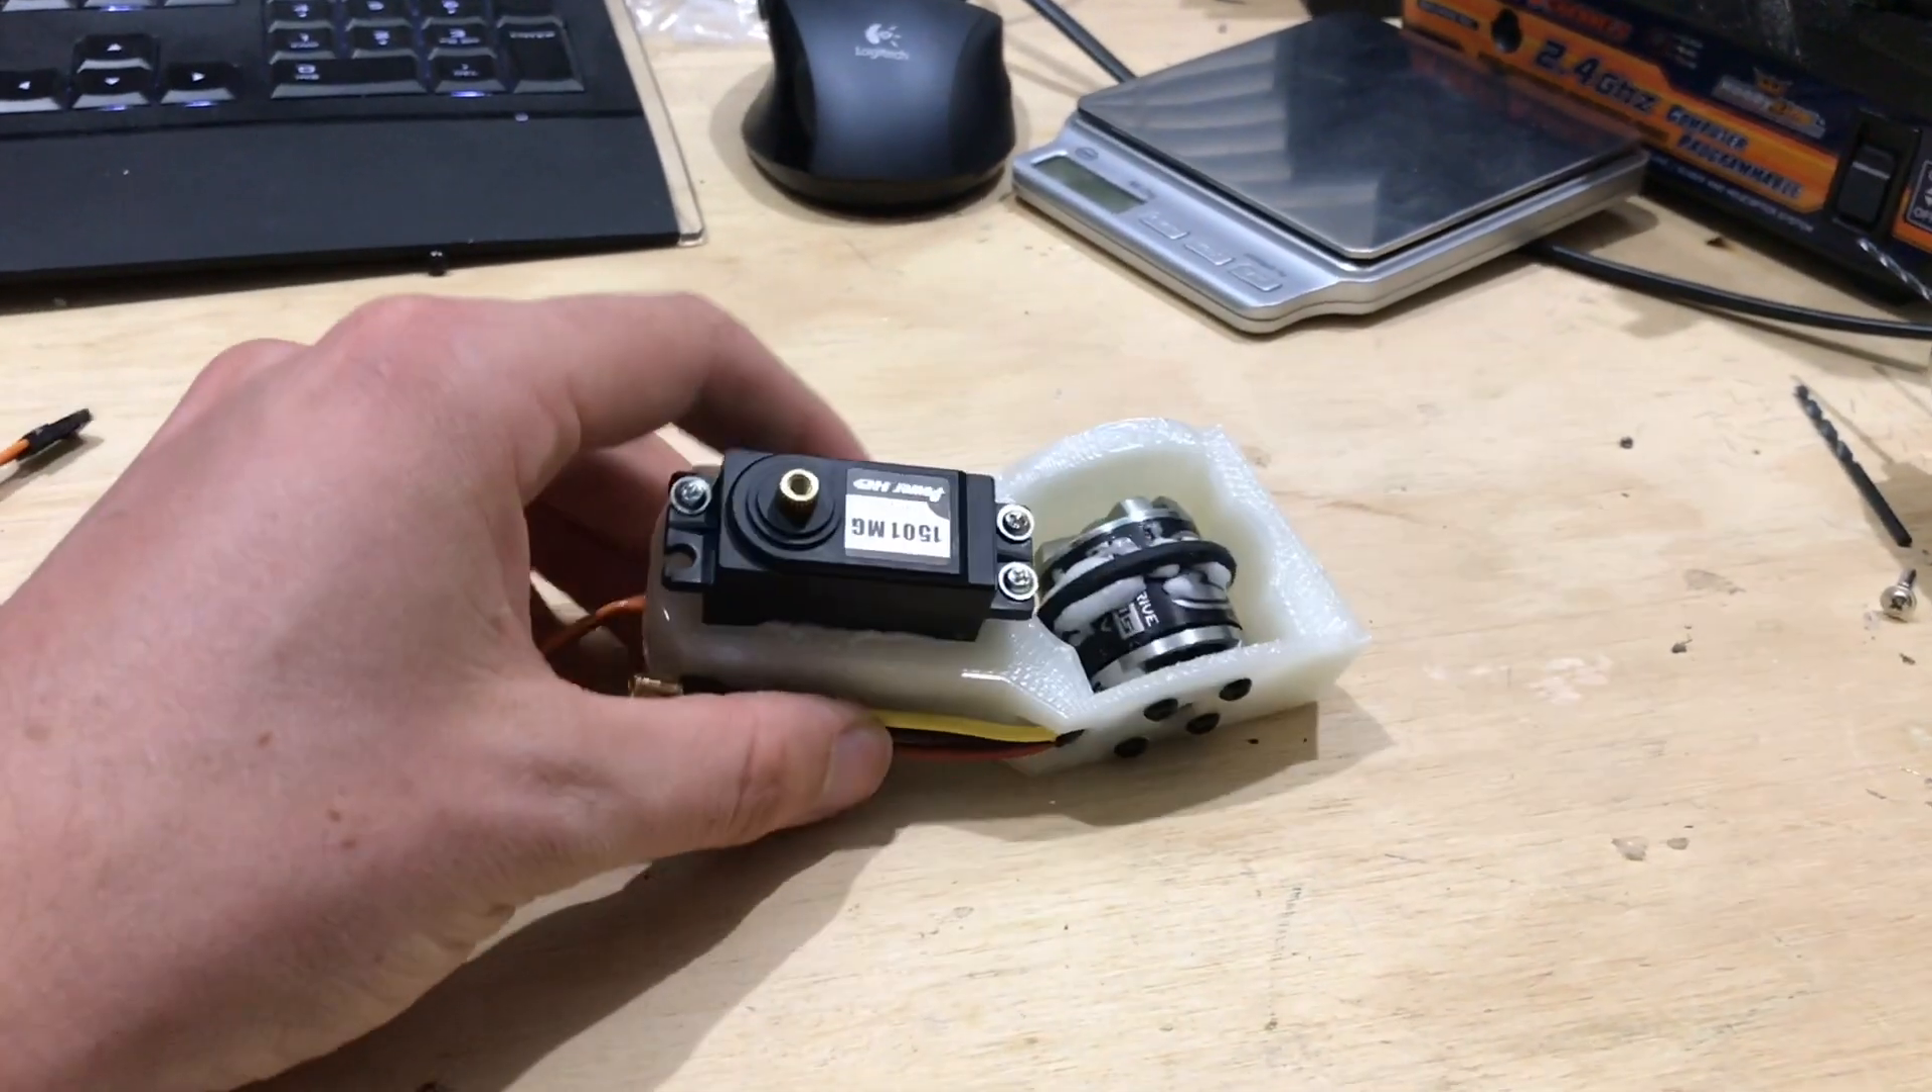So here's that first 3D print with the servo and the drive motor attached.